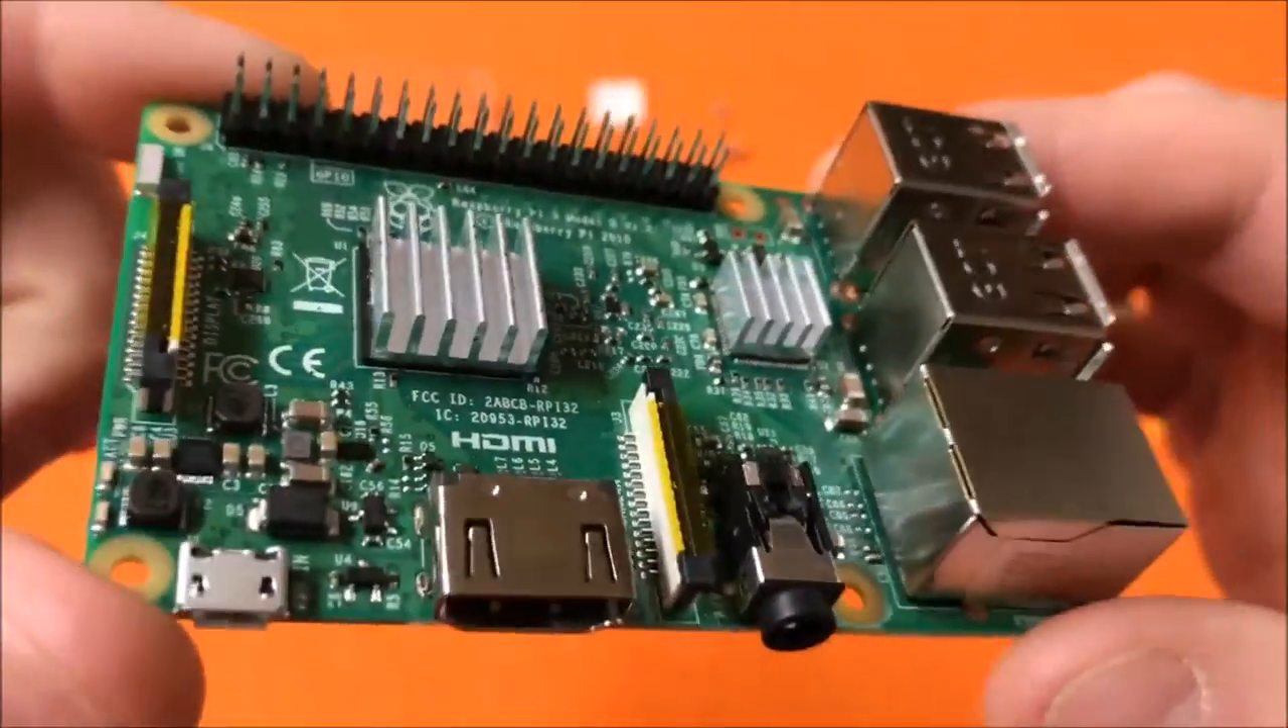As you can see I've already put the heat sinks on here and here just to keep the heat down when doing intensive computing processes and games and stuff like that.